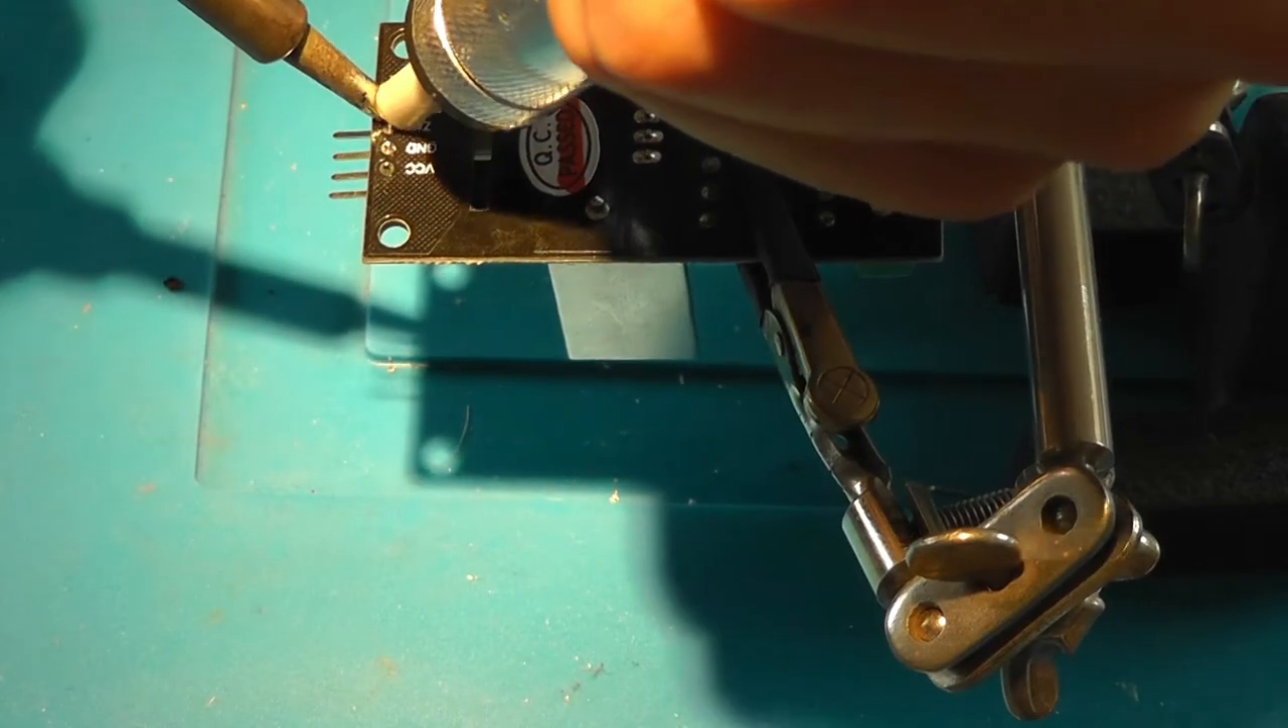I noticed that the pins of the AC Dimmer were horizontal and they needed to be vertical.